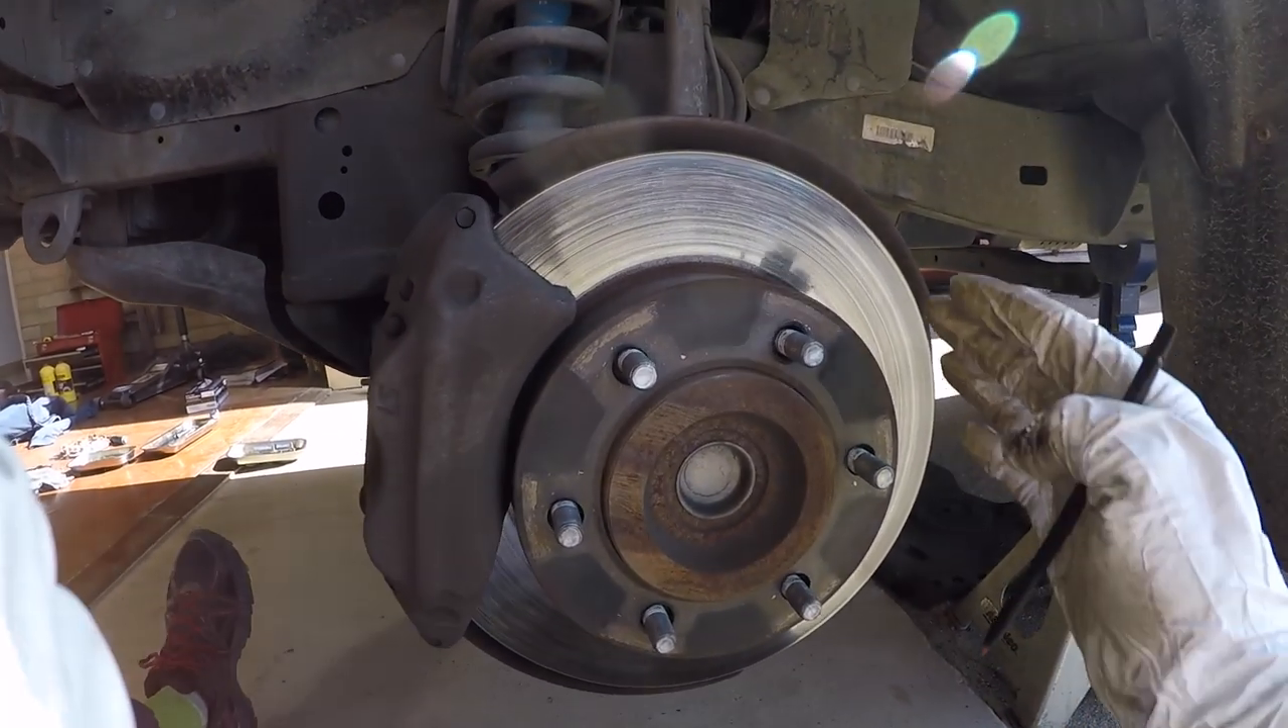Alright we have the wheels off and you can see now that the rotors exposed and you got your brake caliper.